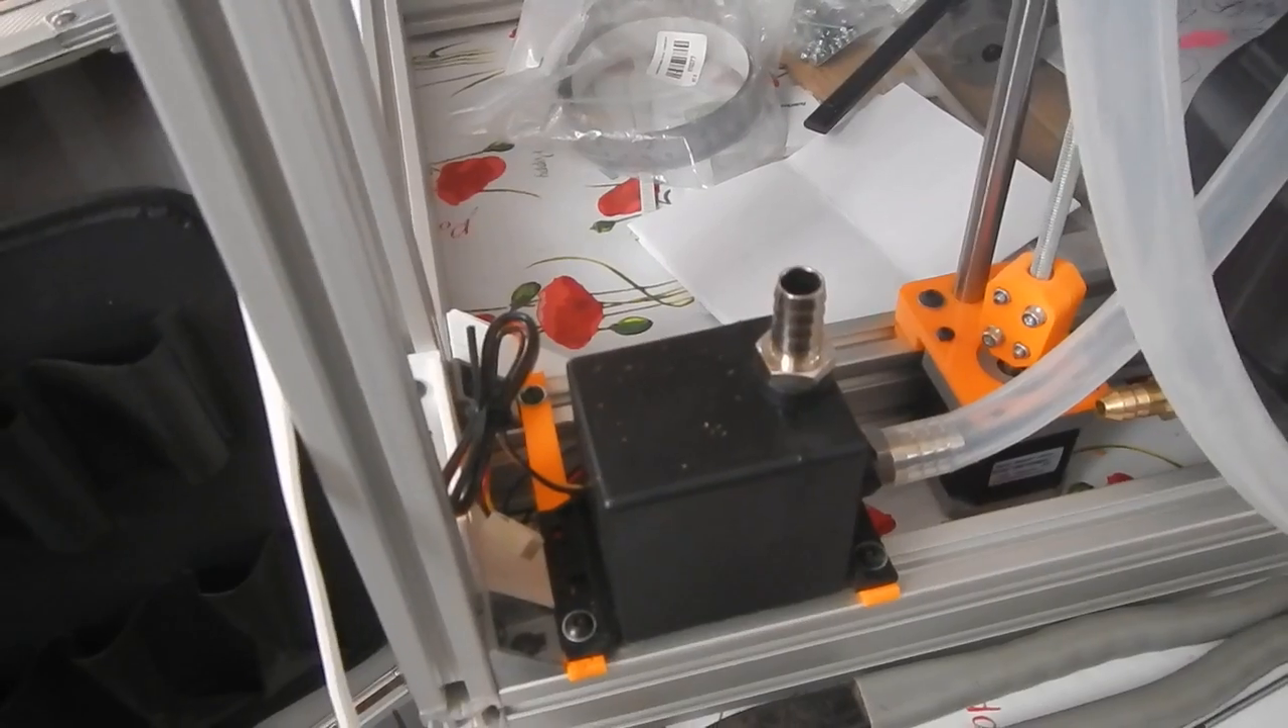The other bits I'm doing is the water cooling pump's arrived, so here we go. That's installed.